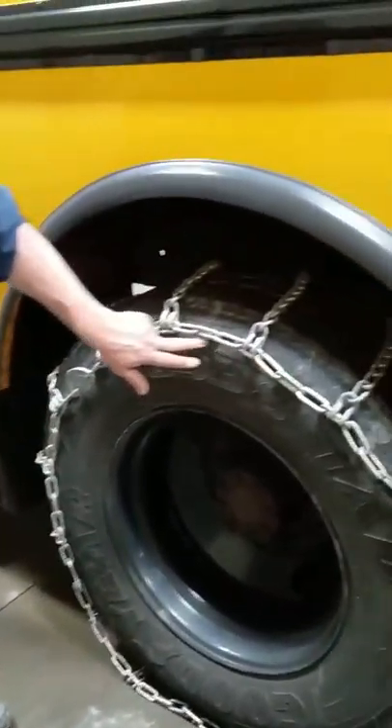Look how nice and neat that chain fell right into place on that tire. It's nice and neat. It is just about perfect where it needs to be.